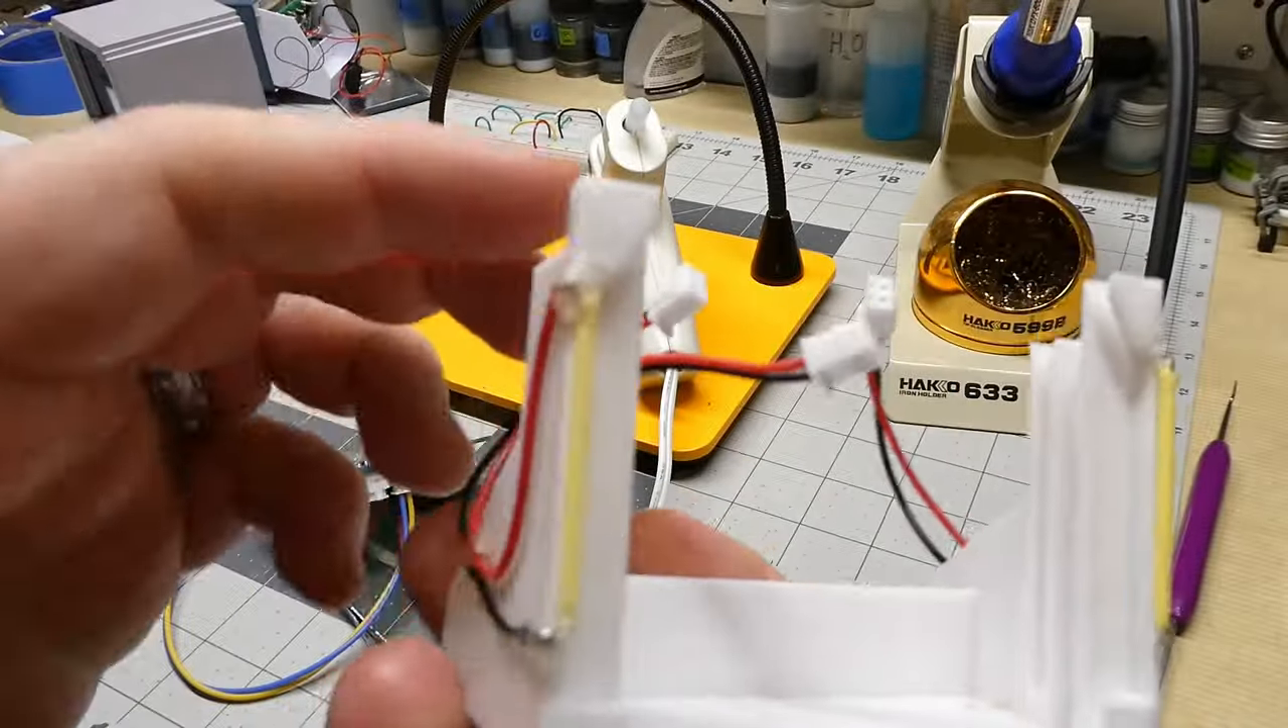Okay, got the filaments glued on, both sides.